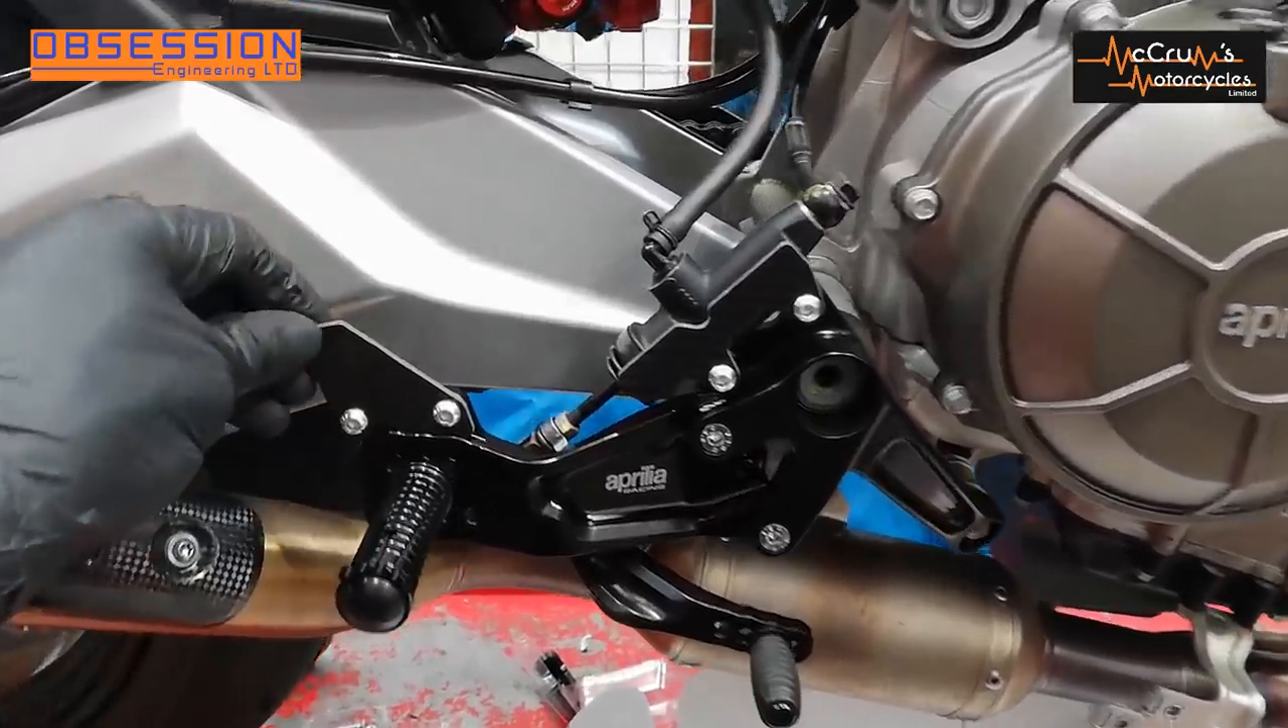So that's the brake side rear set all fitted.